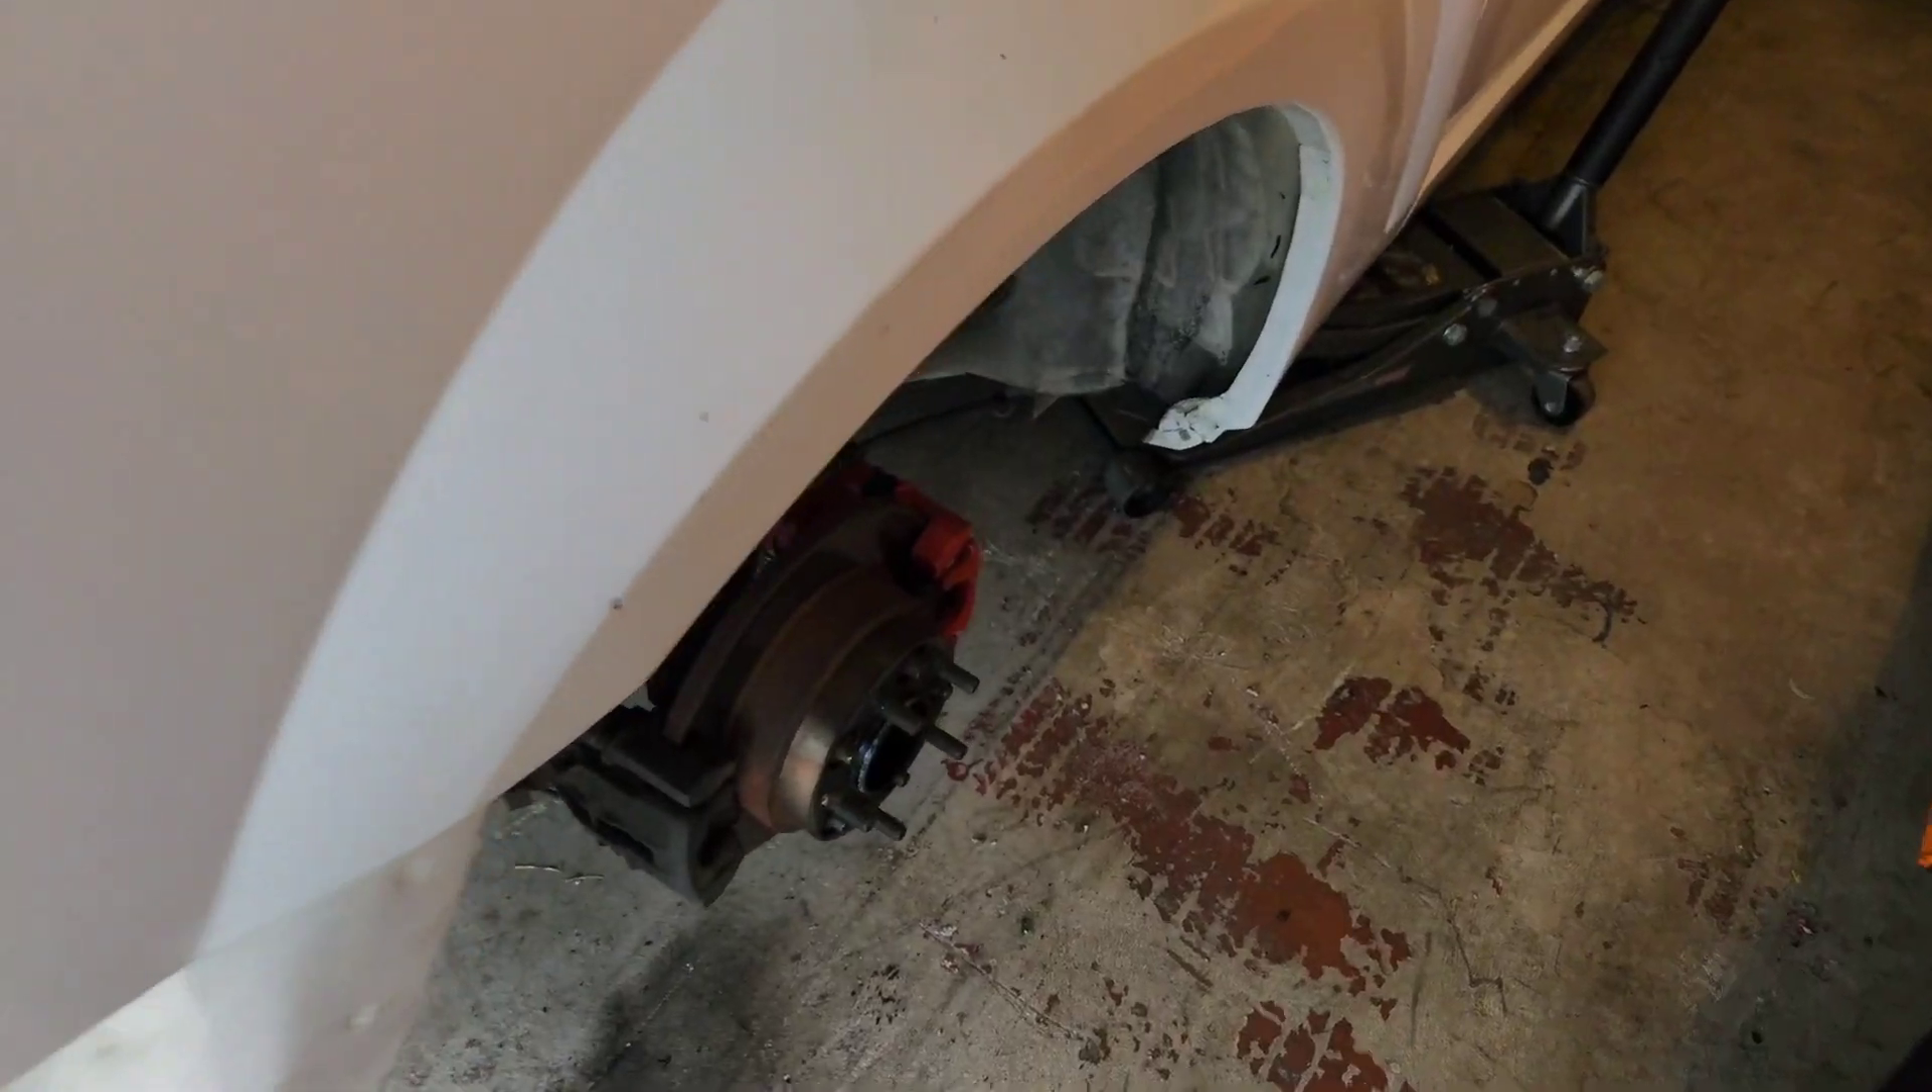Okay got the rear wheel off here on the passenger side.